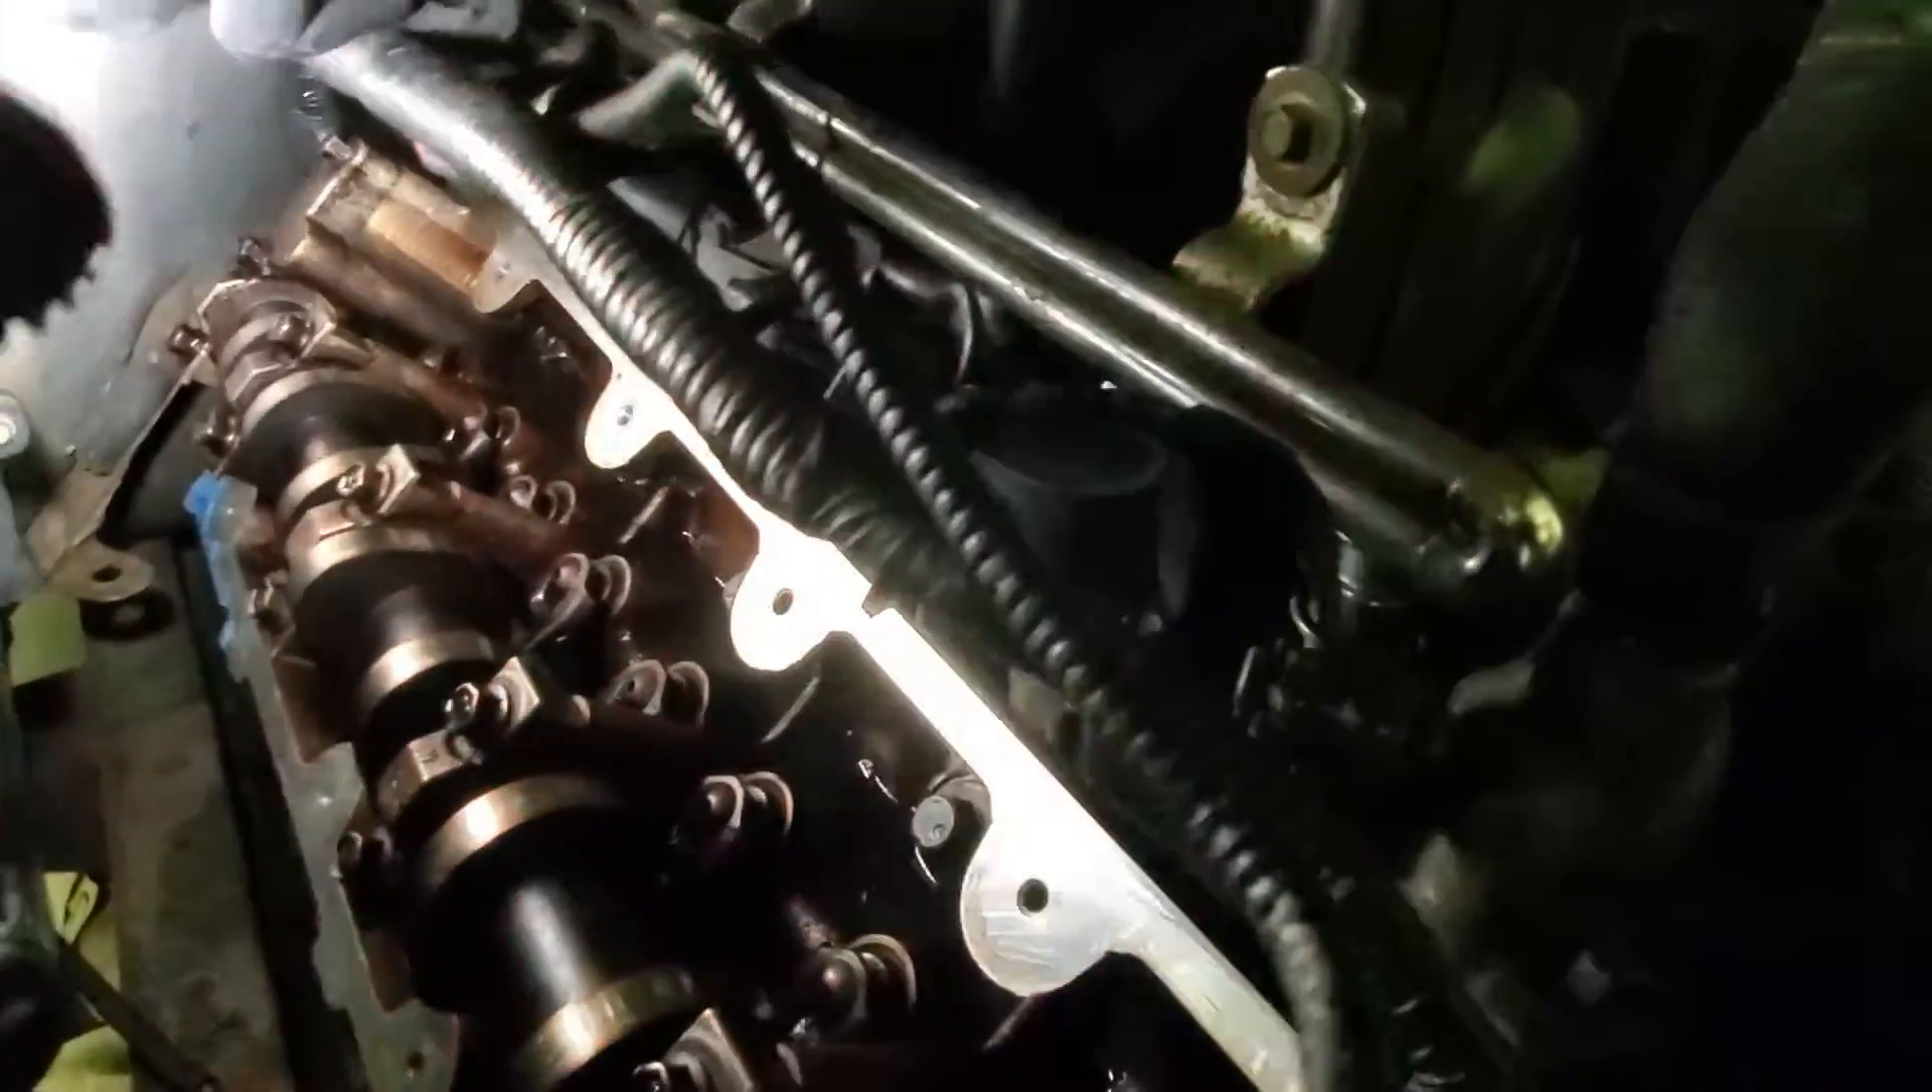Well, we've got the valve cover off and that was no fun.